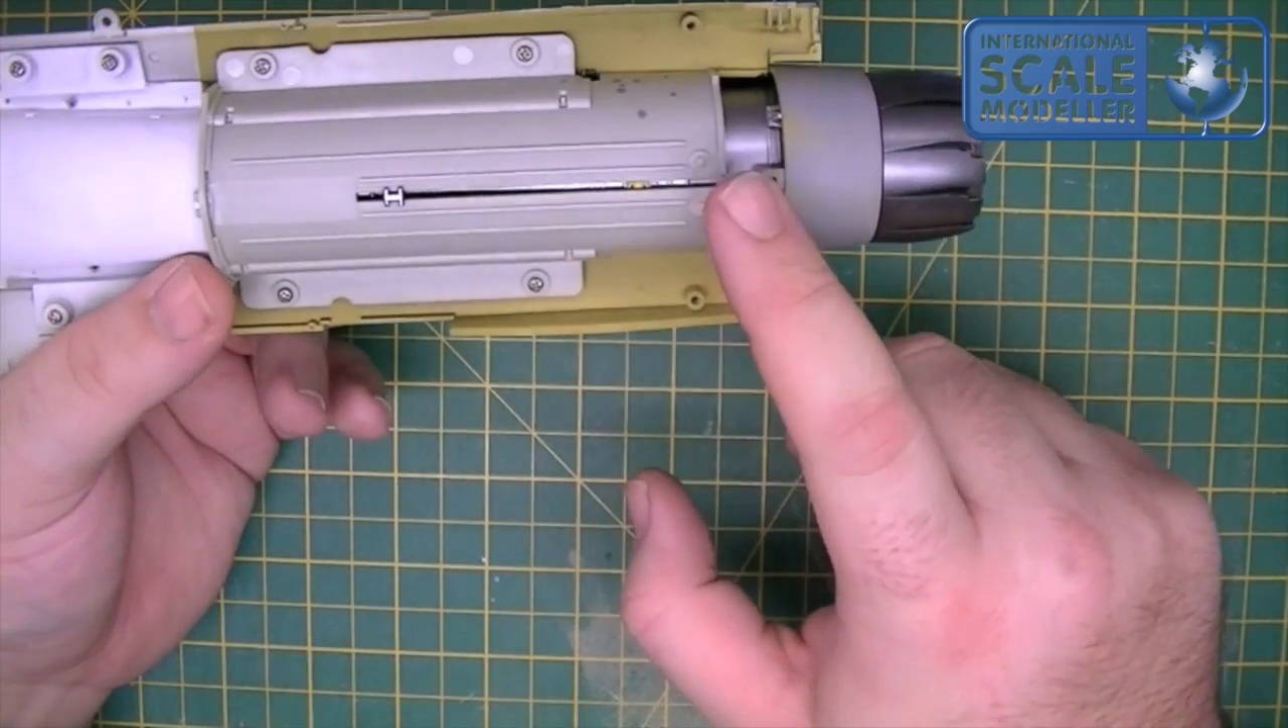The engine's in situ as you can see it's on a little runner there you can see it with the nozzle at the back.